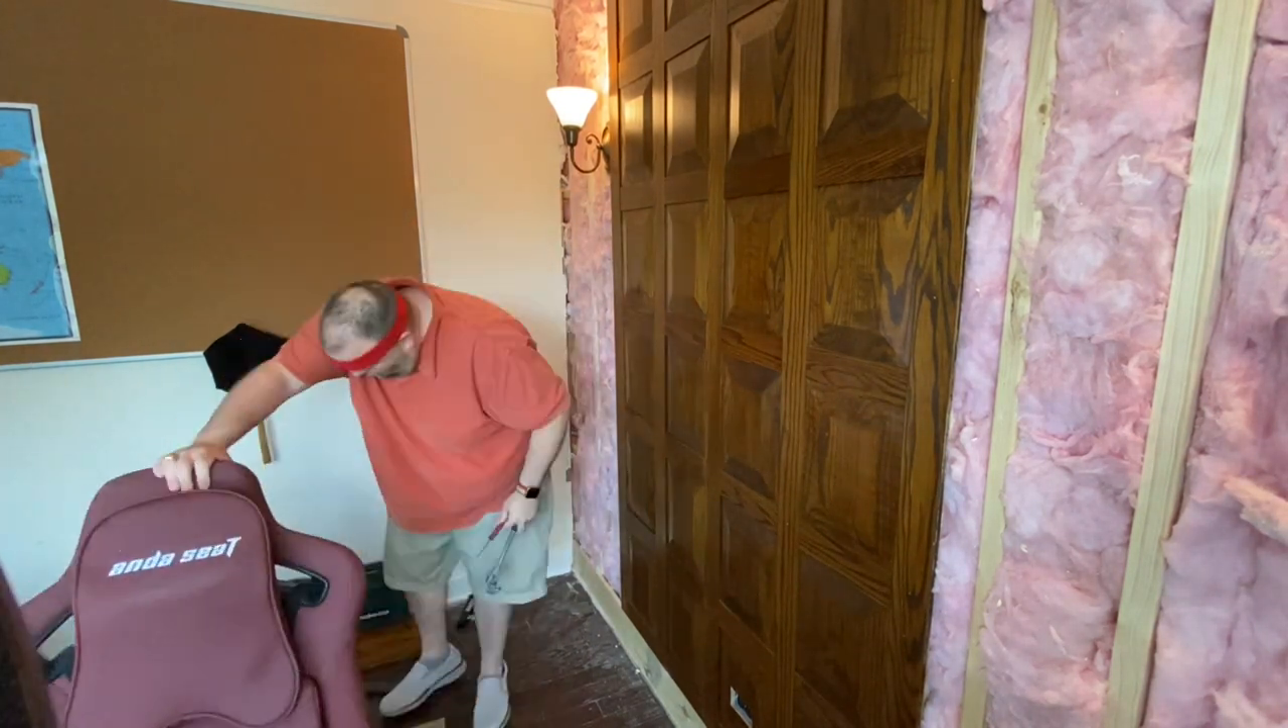And the wall is slowly coming together.